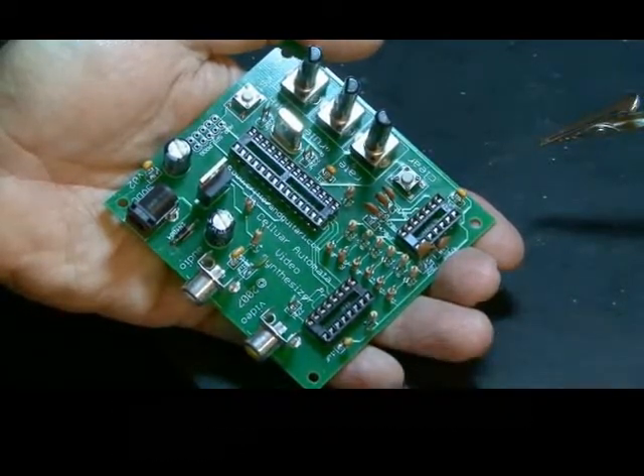Okay, our PCB is done. The last remaining step is to install the ICs.